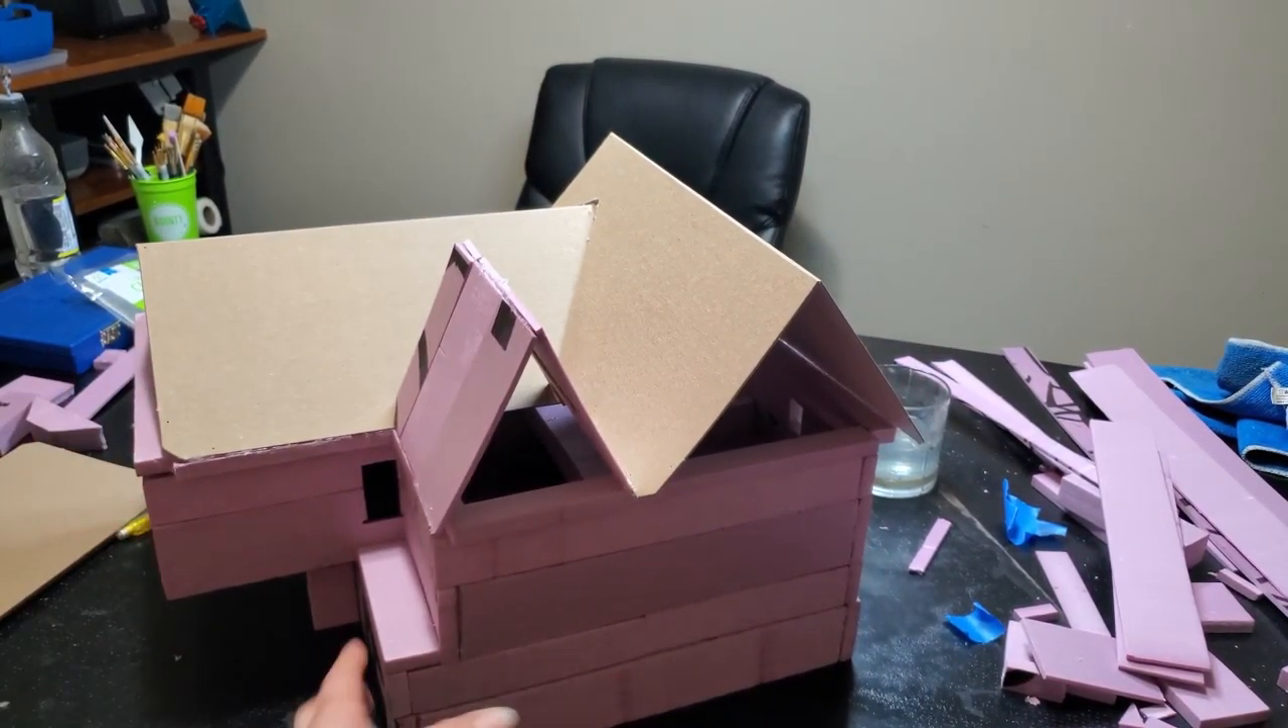We've got a roof on.